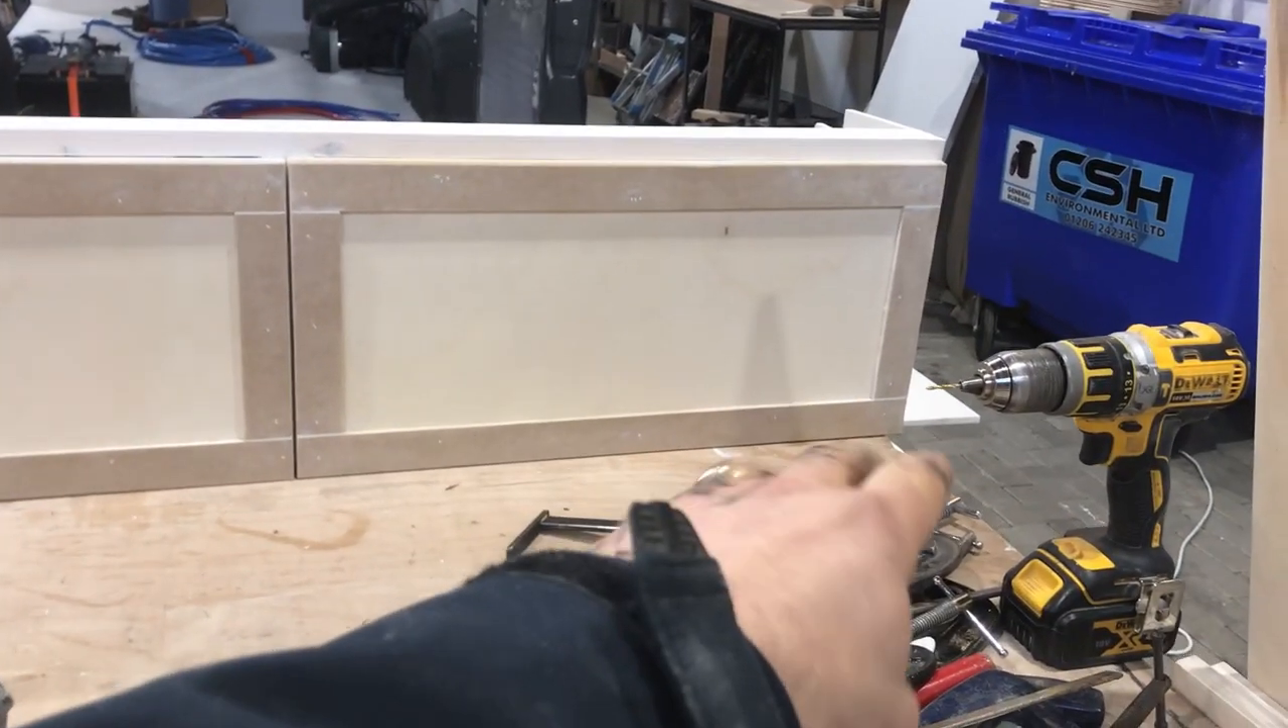You can see we've got a nice even space between each of the doors and then there's a little shelf down there which will have a nice little bit of cladding put on the front of it.